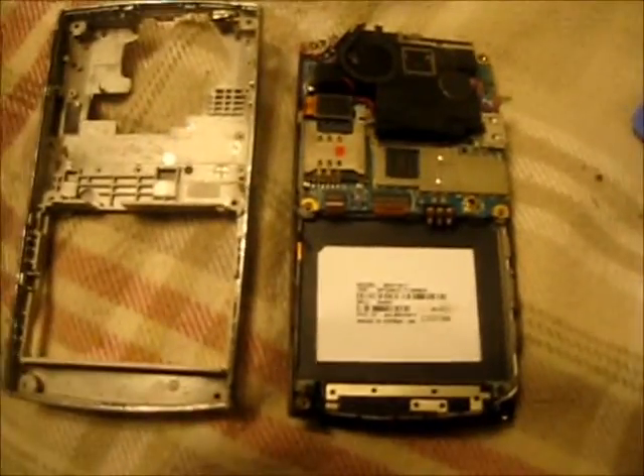Okay I got the back off and now I'm looking at the circuit board and what you want to do is you want to pry this piece off.